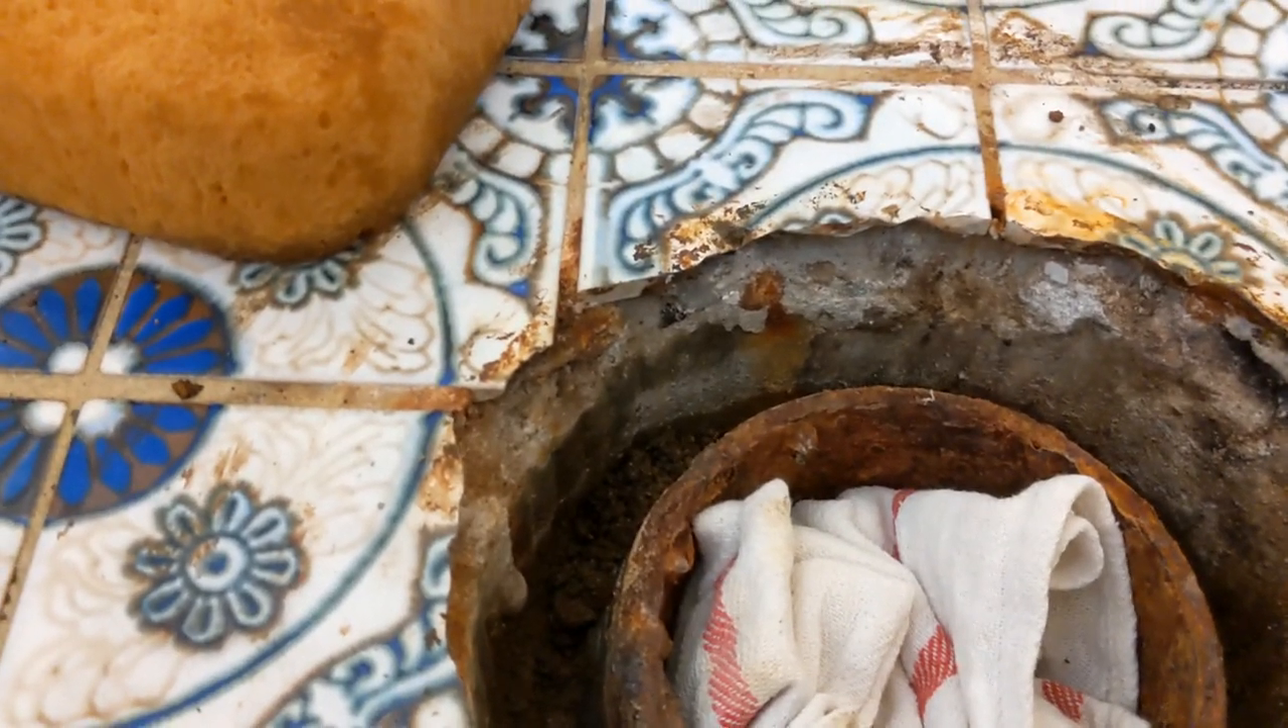But, as you might be able to see, there's a decent sized gap between the drainpipe there and the concrete slab.